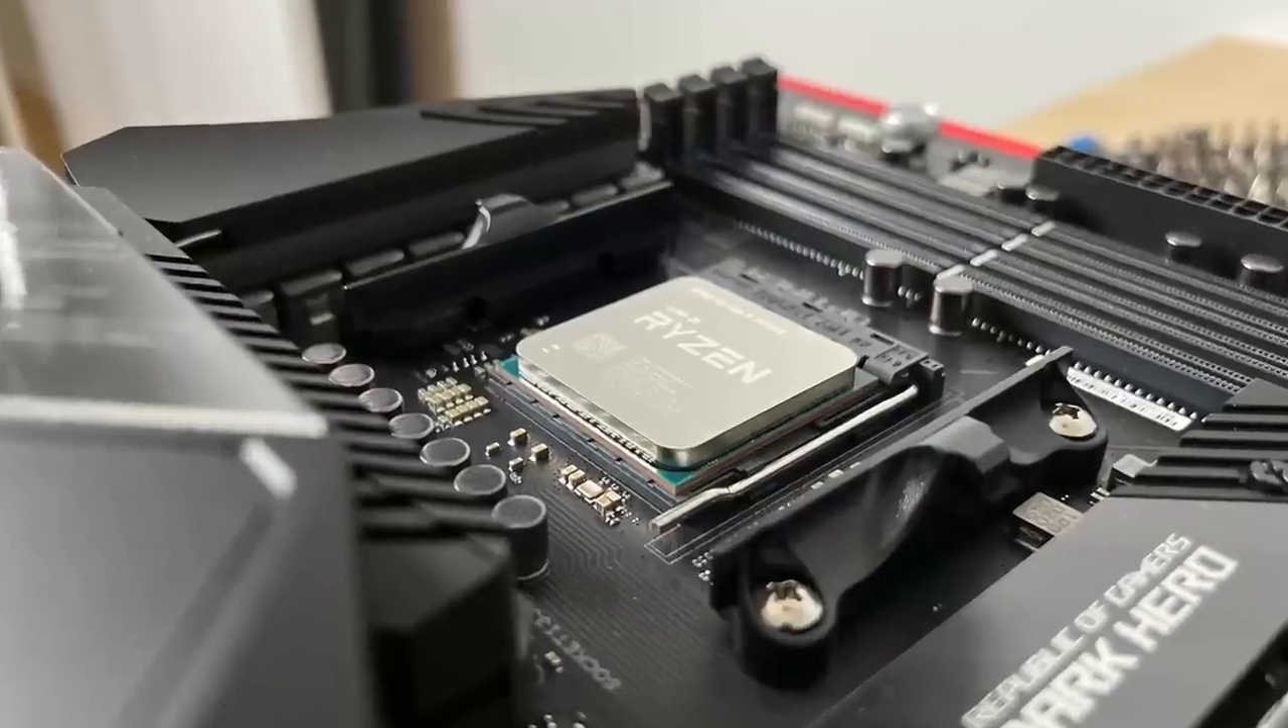Hook the lever back into place, and just like that, boom, the CPU's installed.